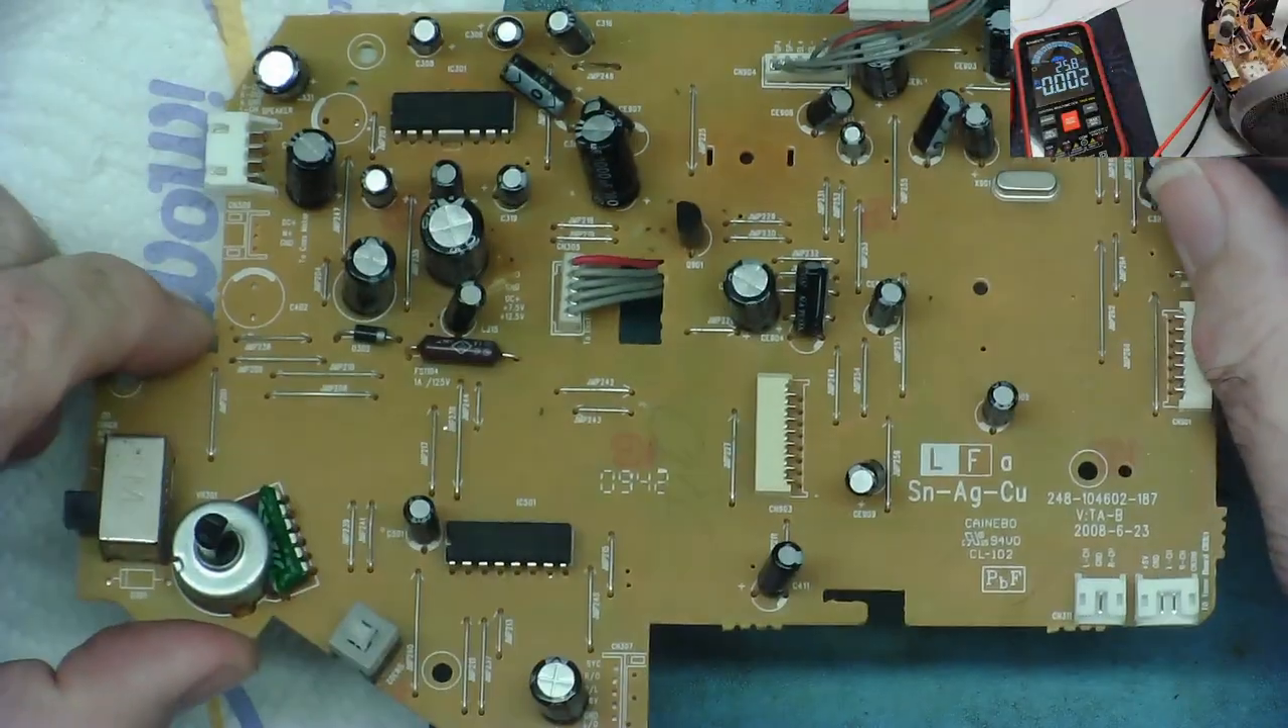I have the pcb out of the unit.